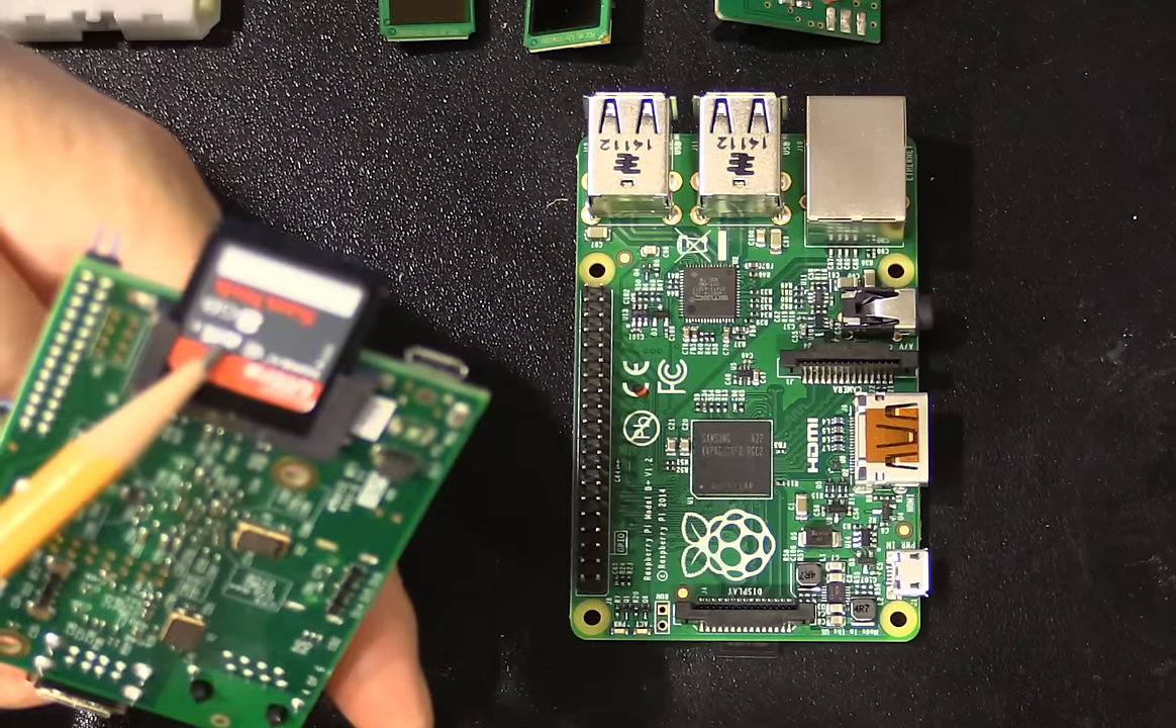The SD card is a full-size SD card and it sticks out considerably over the edge of the Raspberry Pi Model B, as you can see.